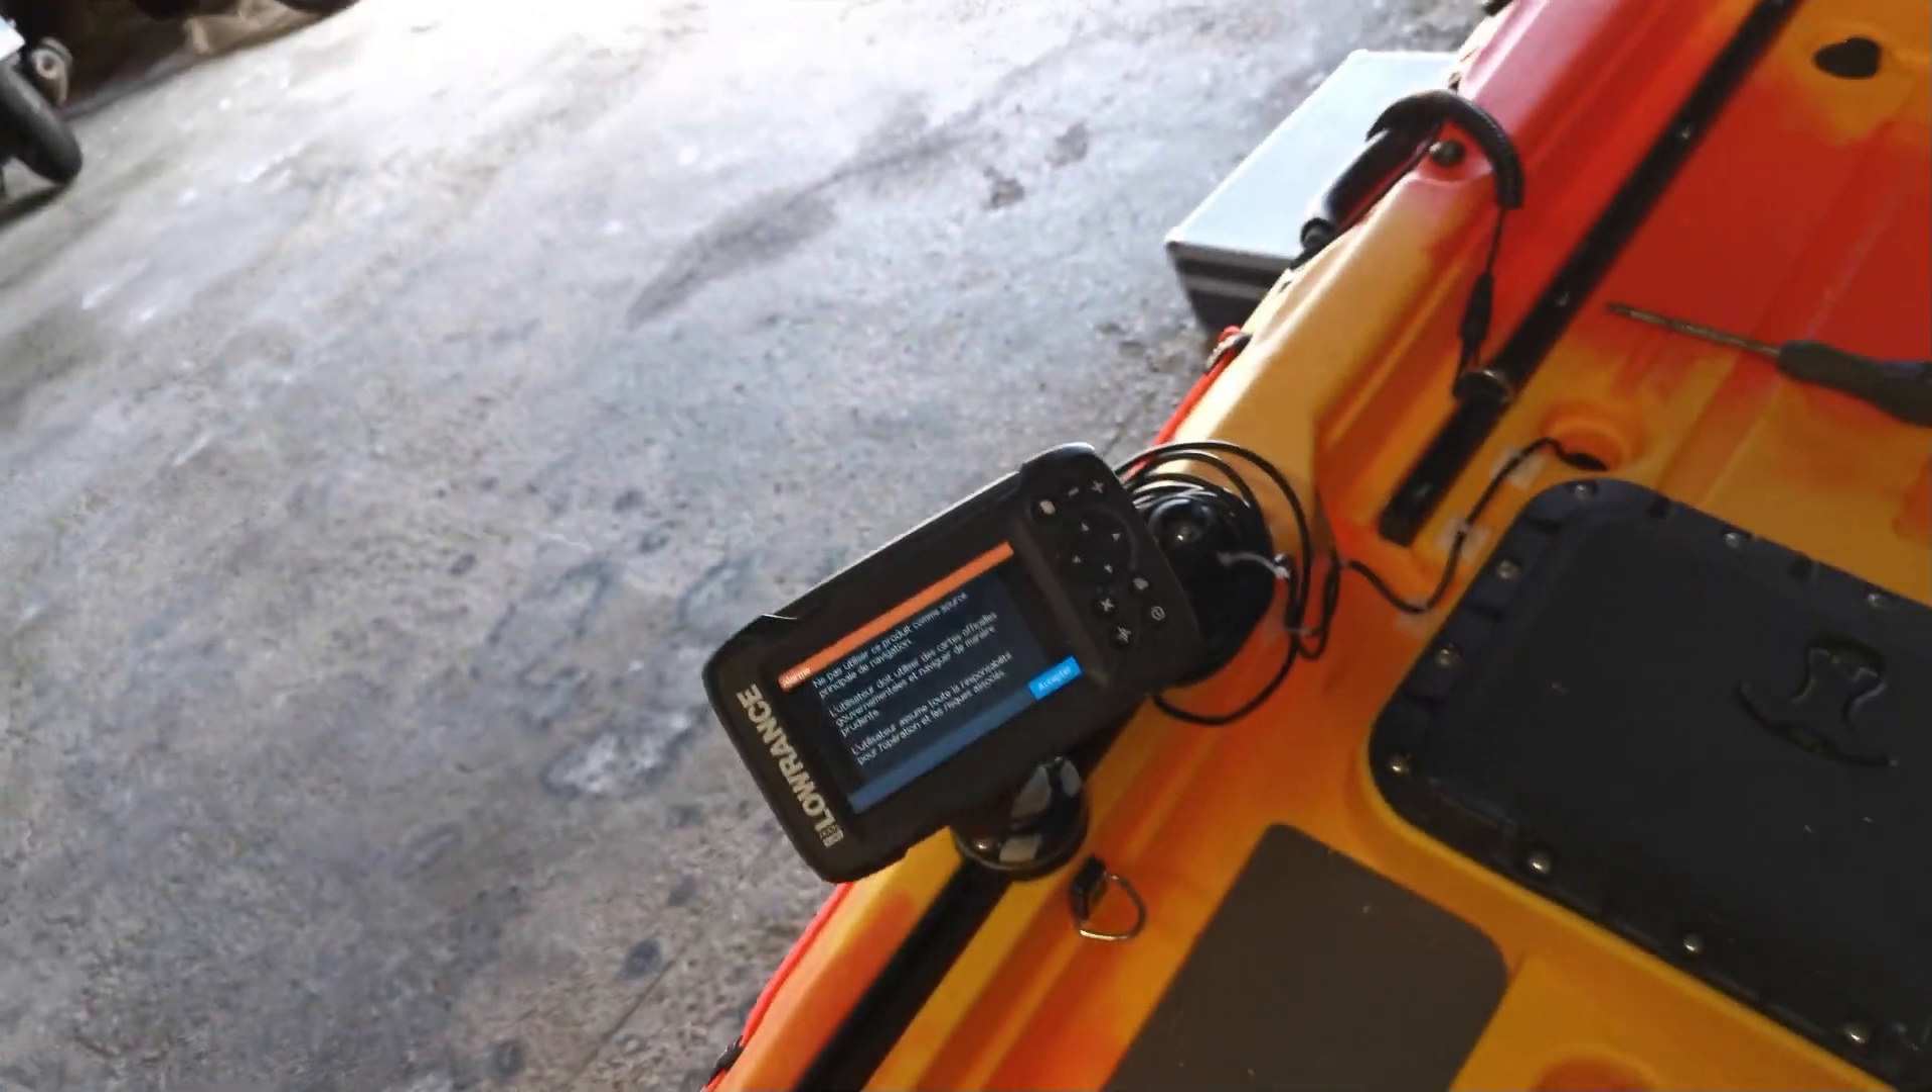Et voilà le sondeur est installé.